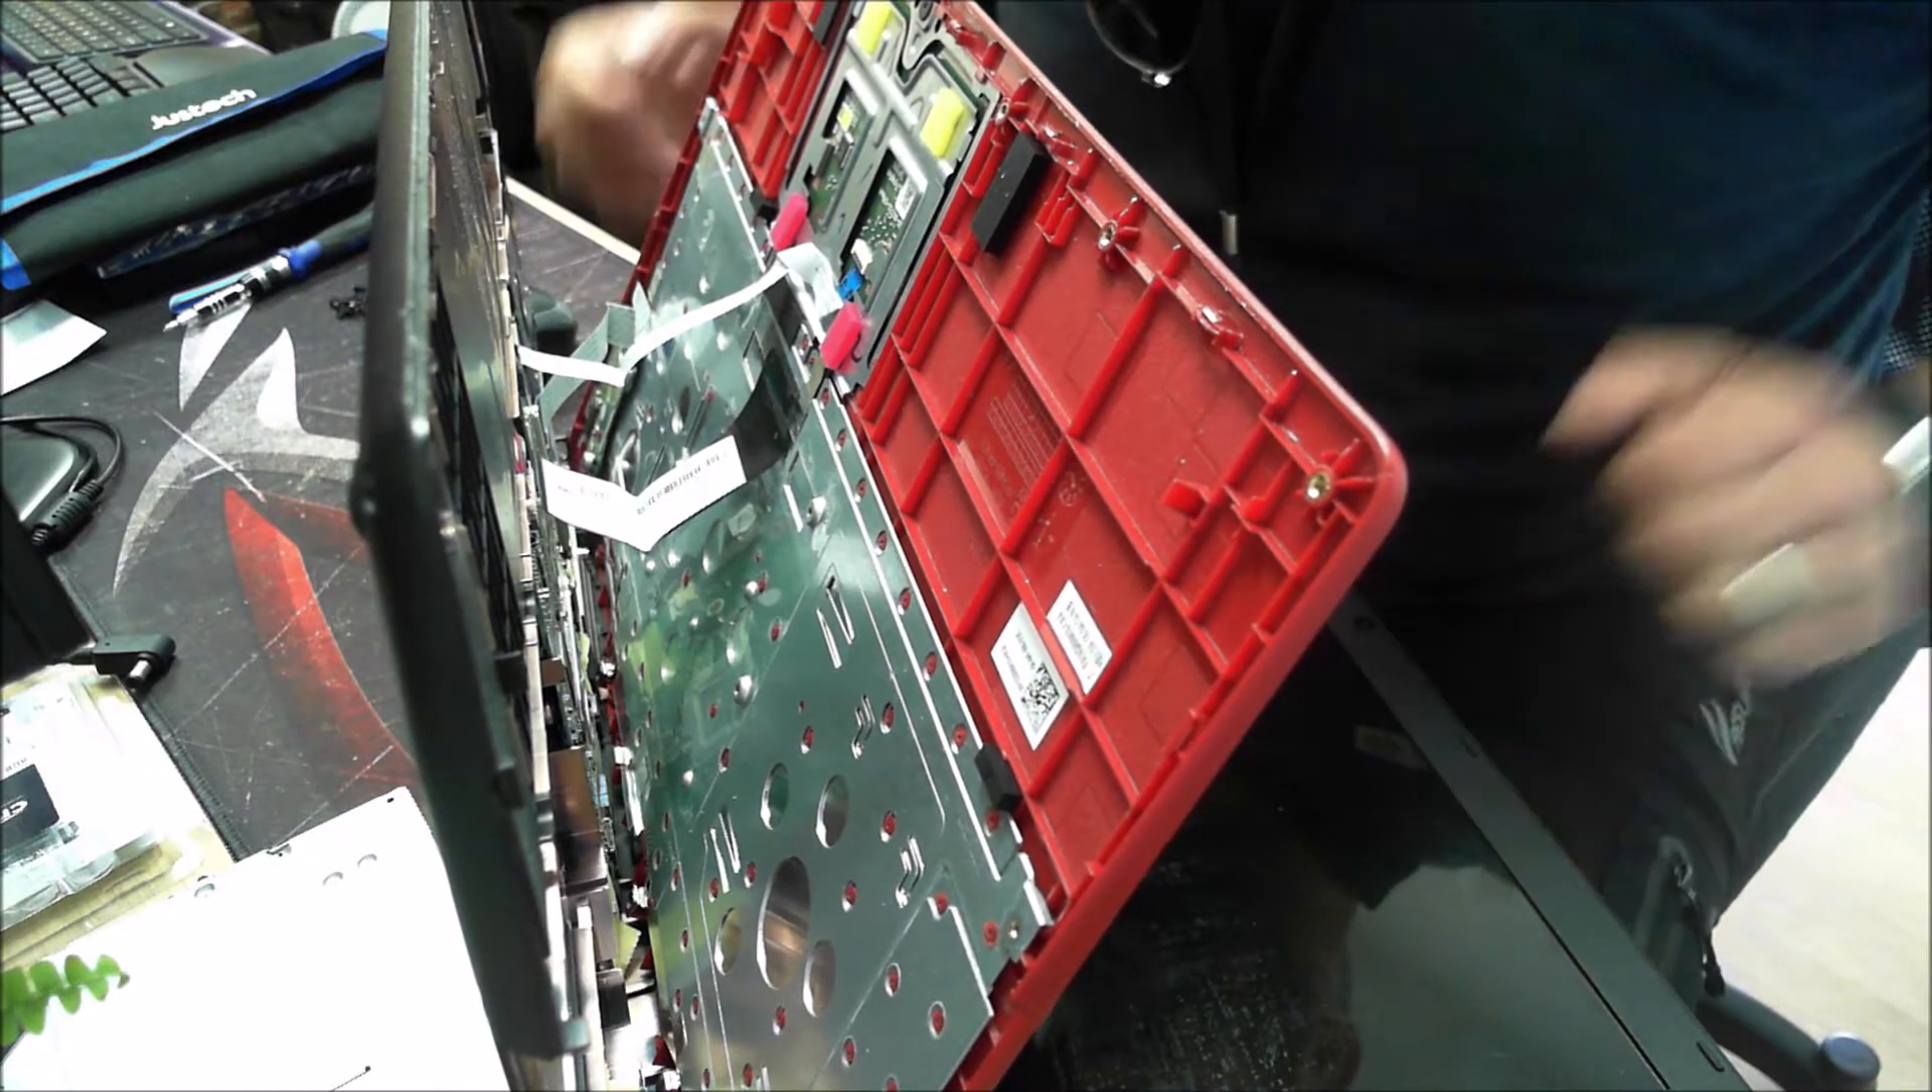So now we've separated the case from the main laptop.